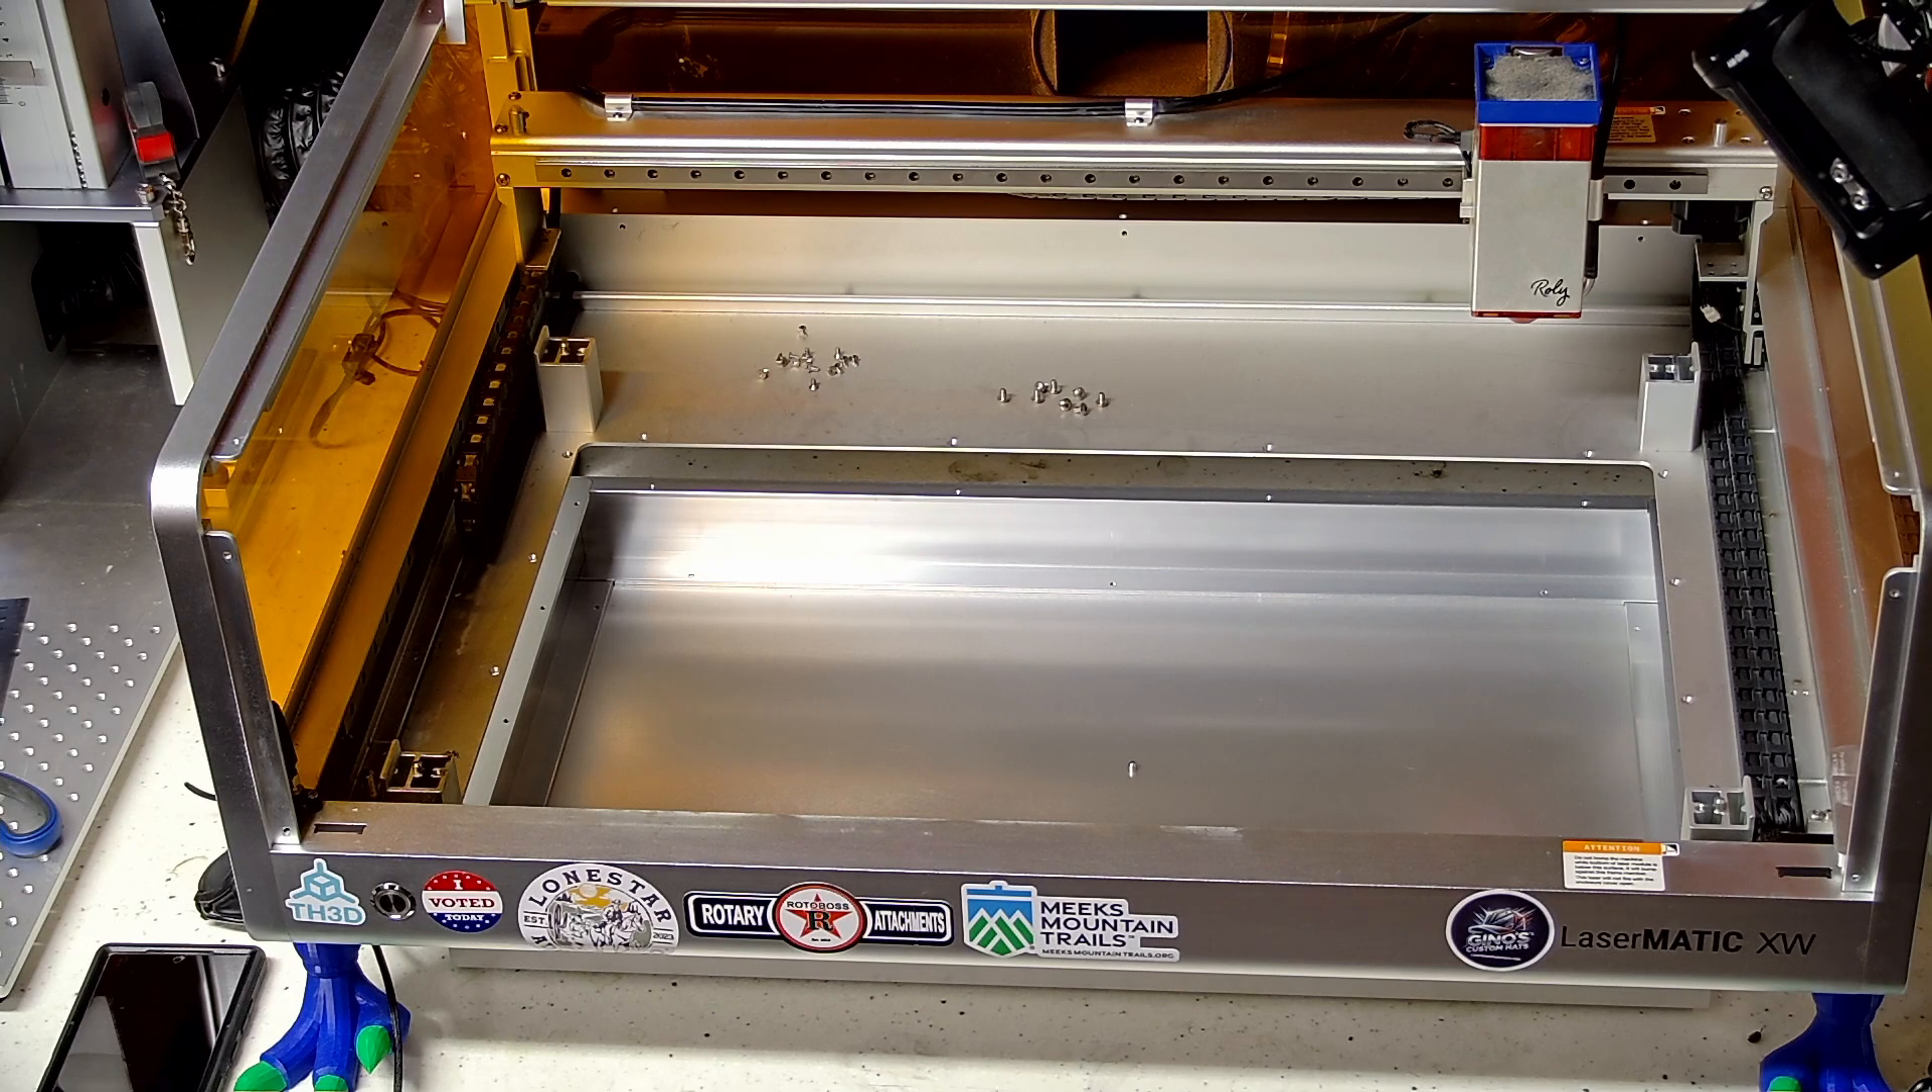All right we have the bottom in place the screws are out and we are ready to attach.